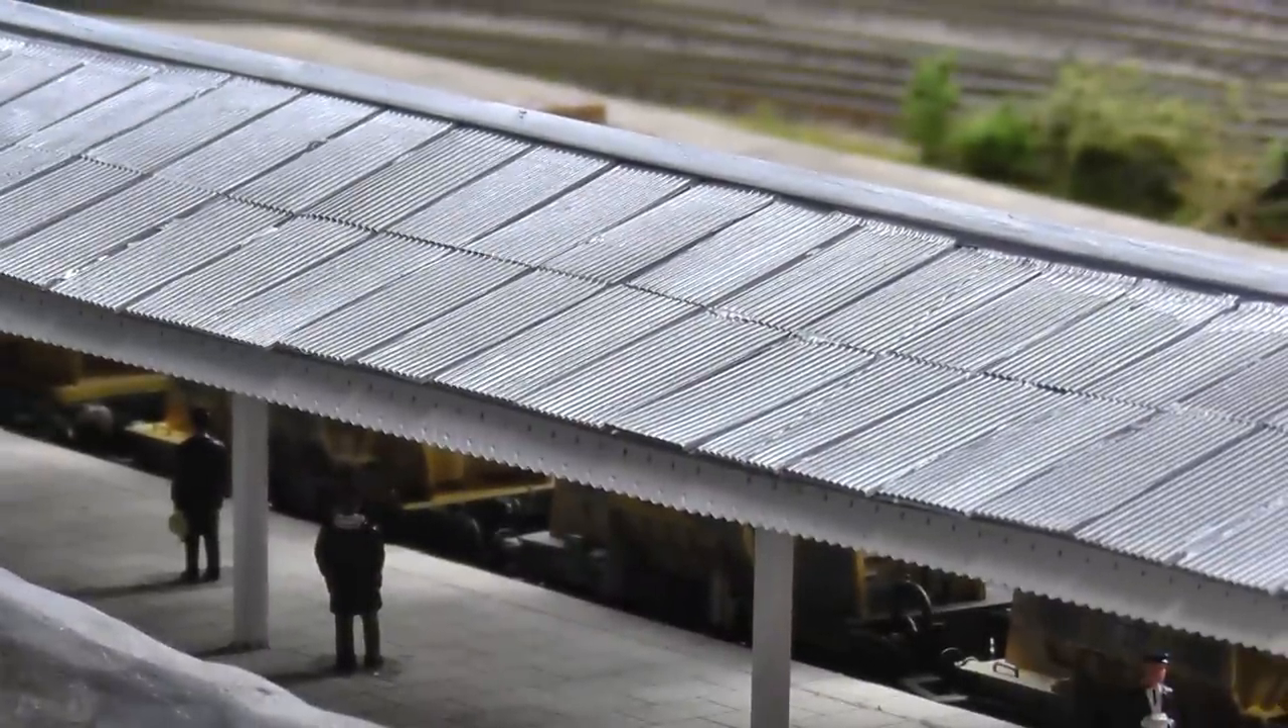There's the, uh, canopy in place.